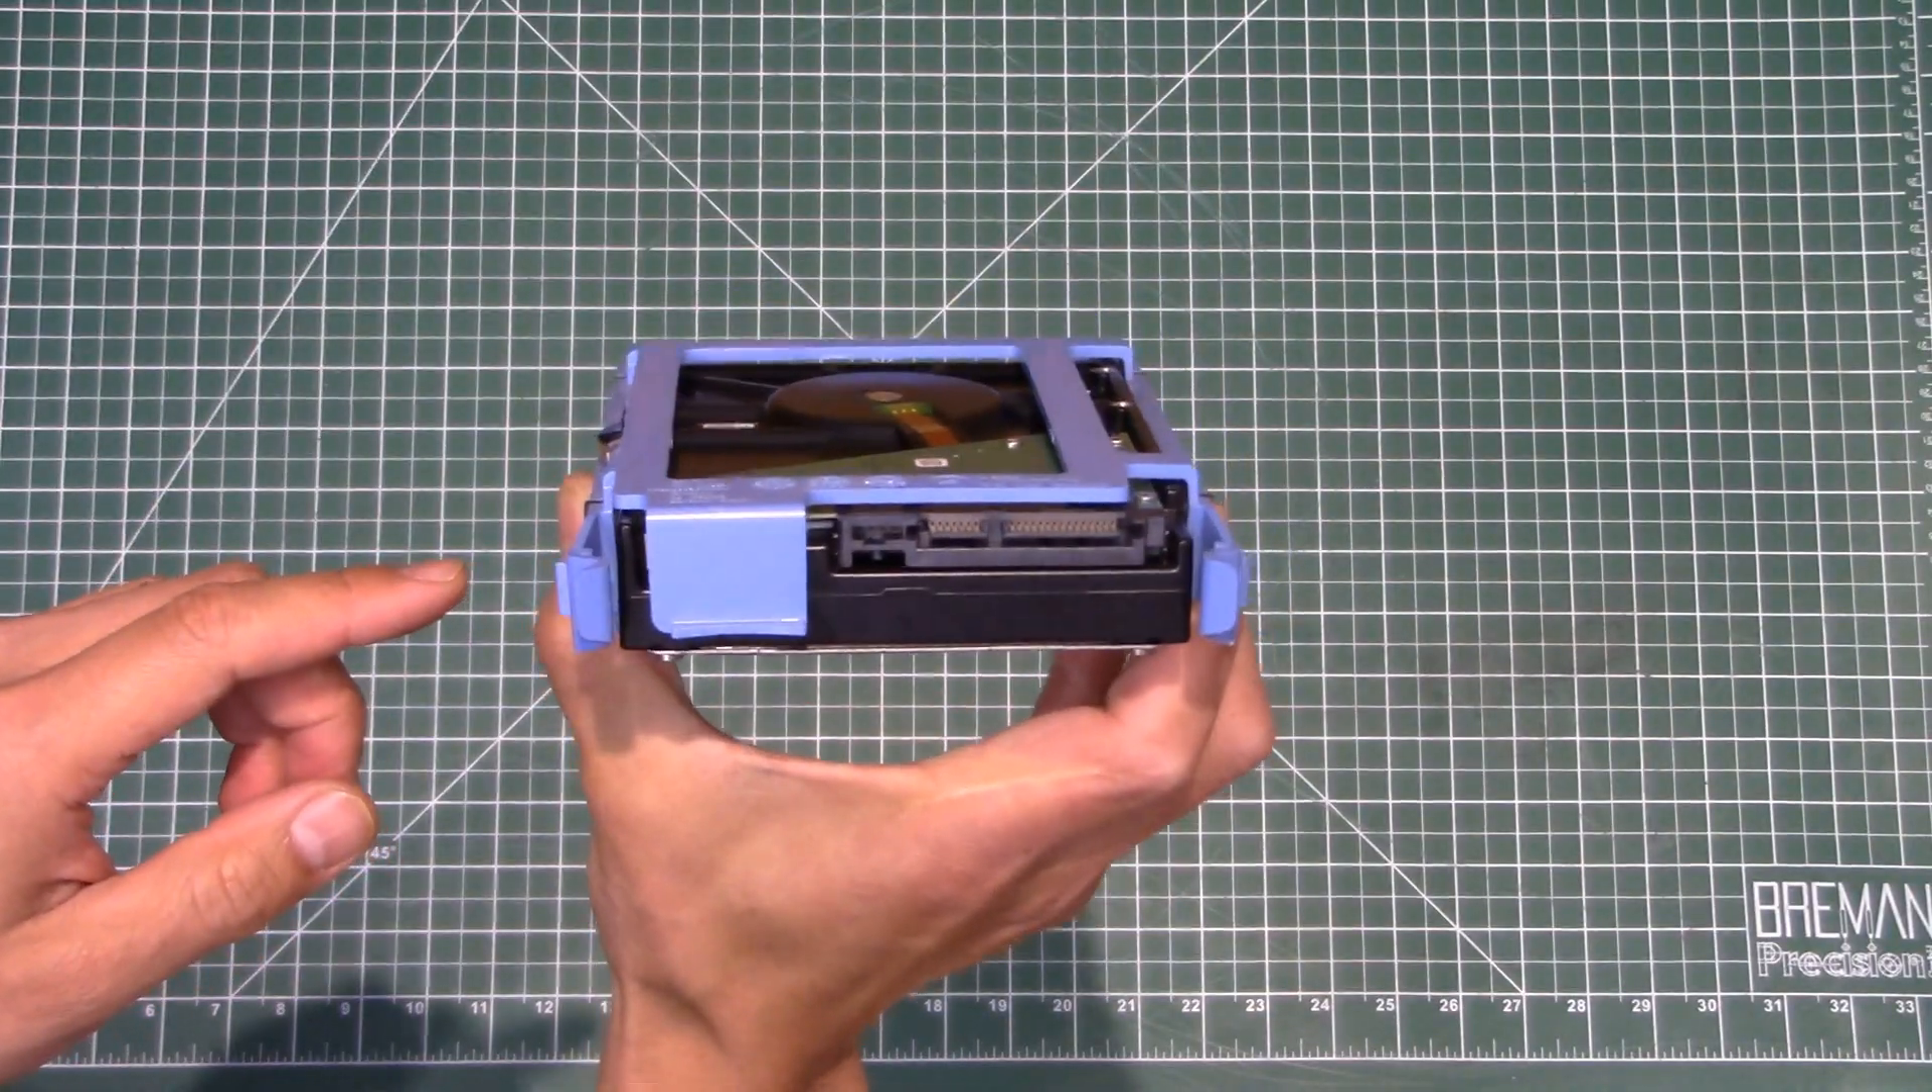So now we've got the drive in the caddy and hopefully this is ready to just slot right into the case.